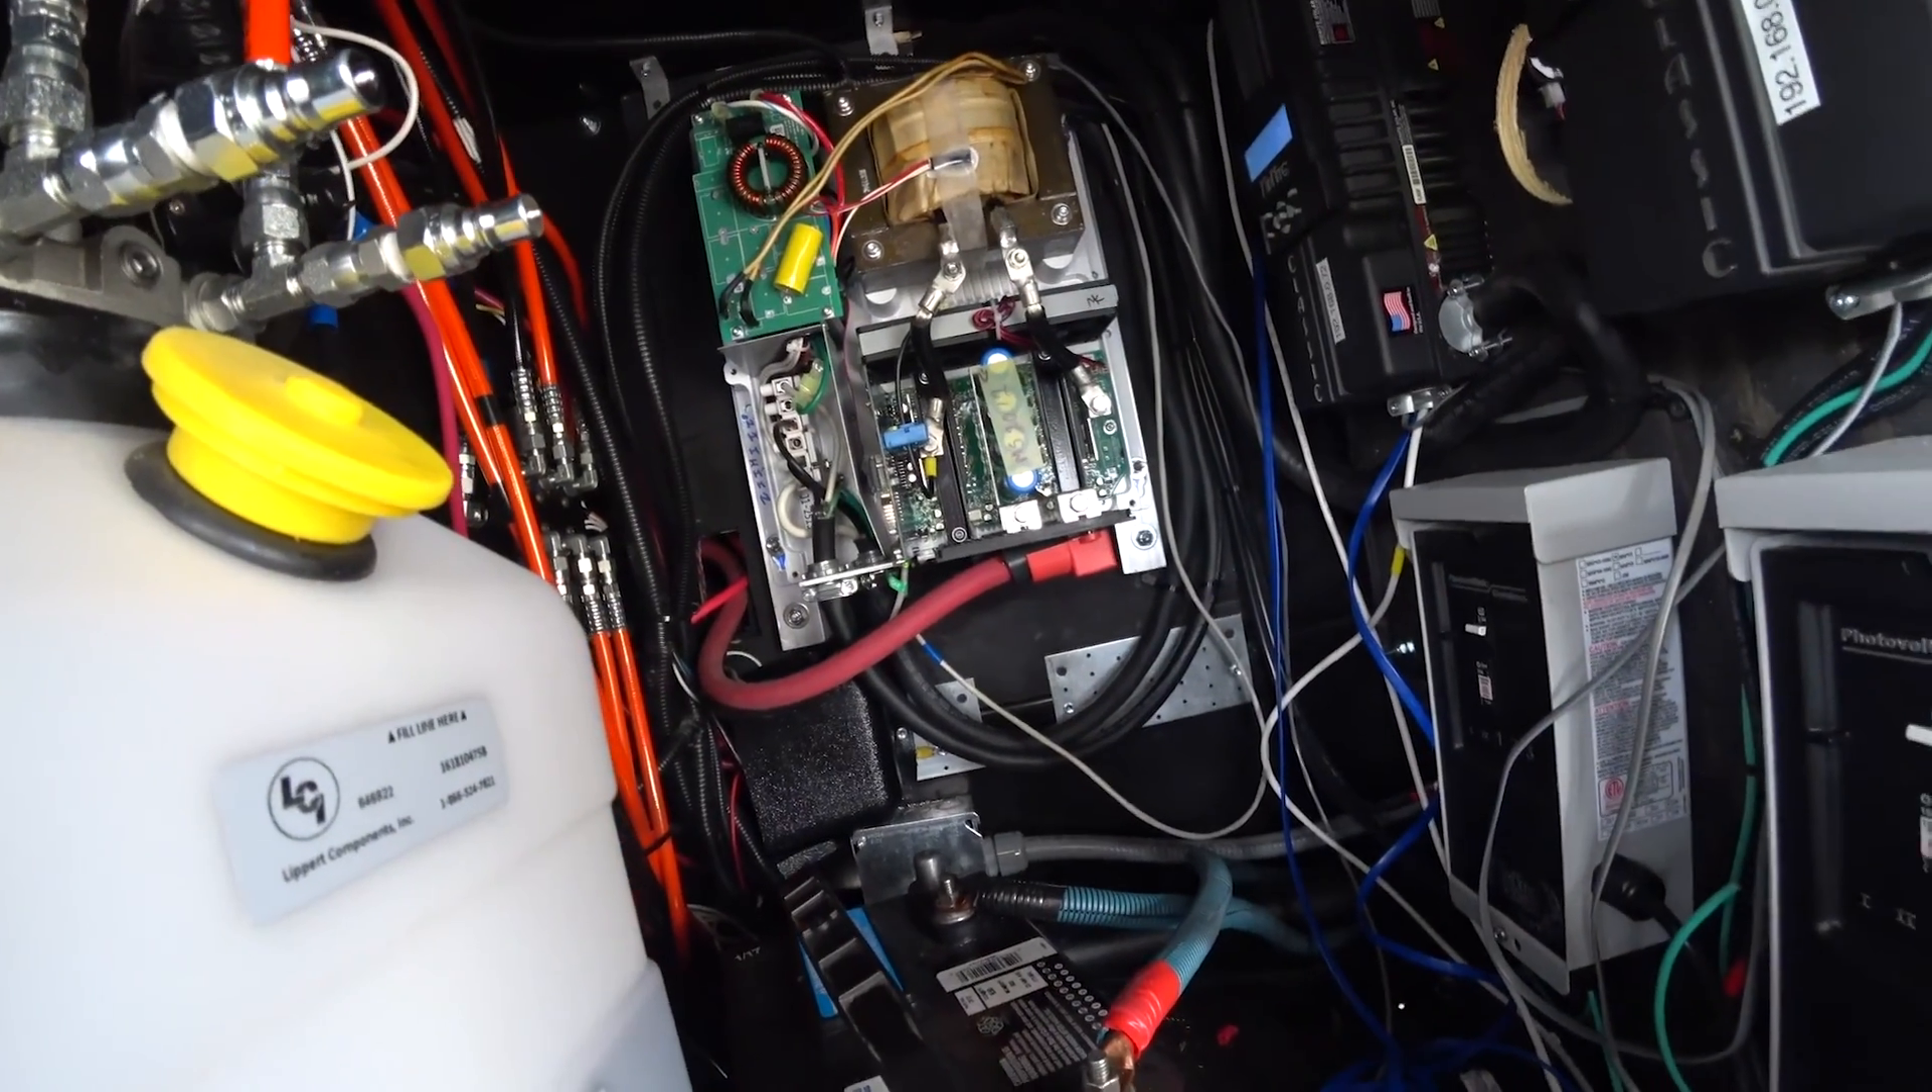And the inverter, not covered right now obviously, is on another backboard we built.